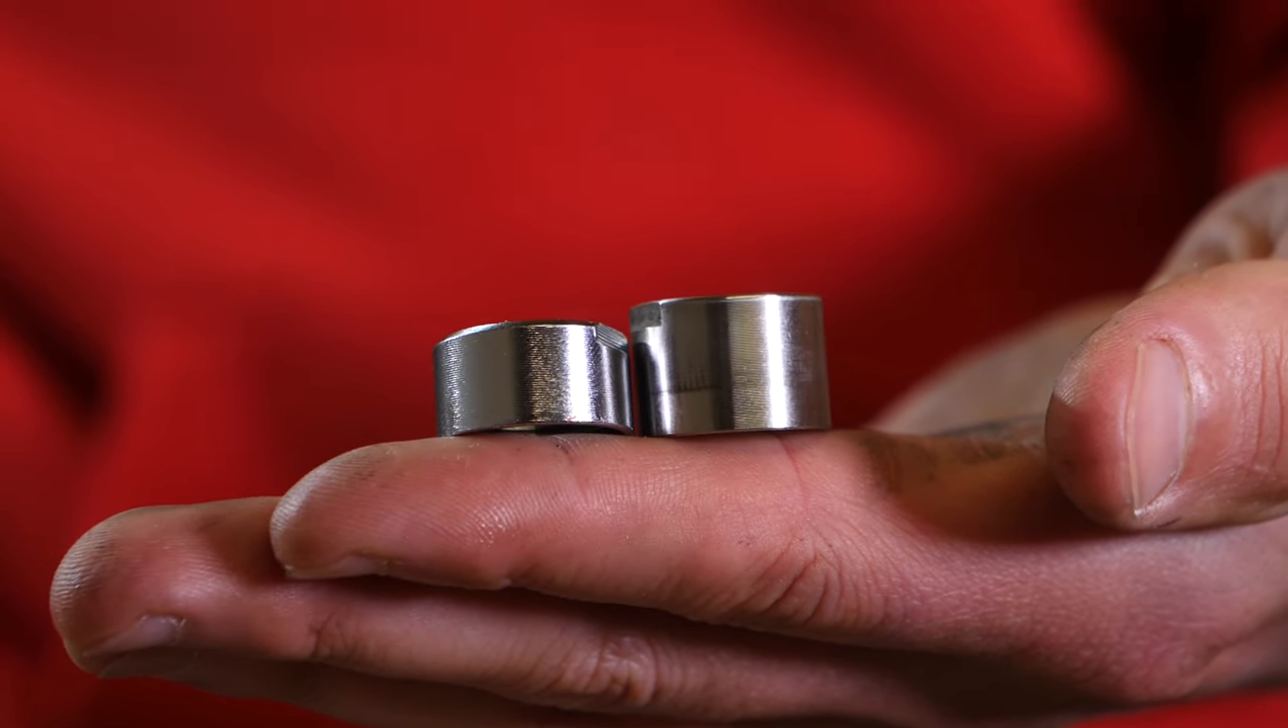This is the Shimano one which I've removed and this is the SRAM one which I'm going to install. If I hold them together, you can see there's quite a difference in height between them and as such, they're not compatible.